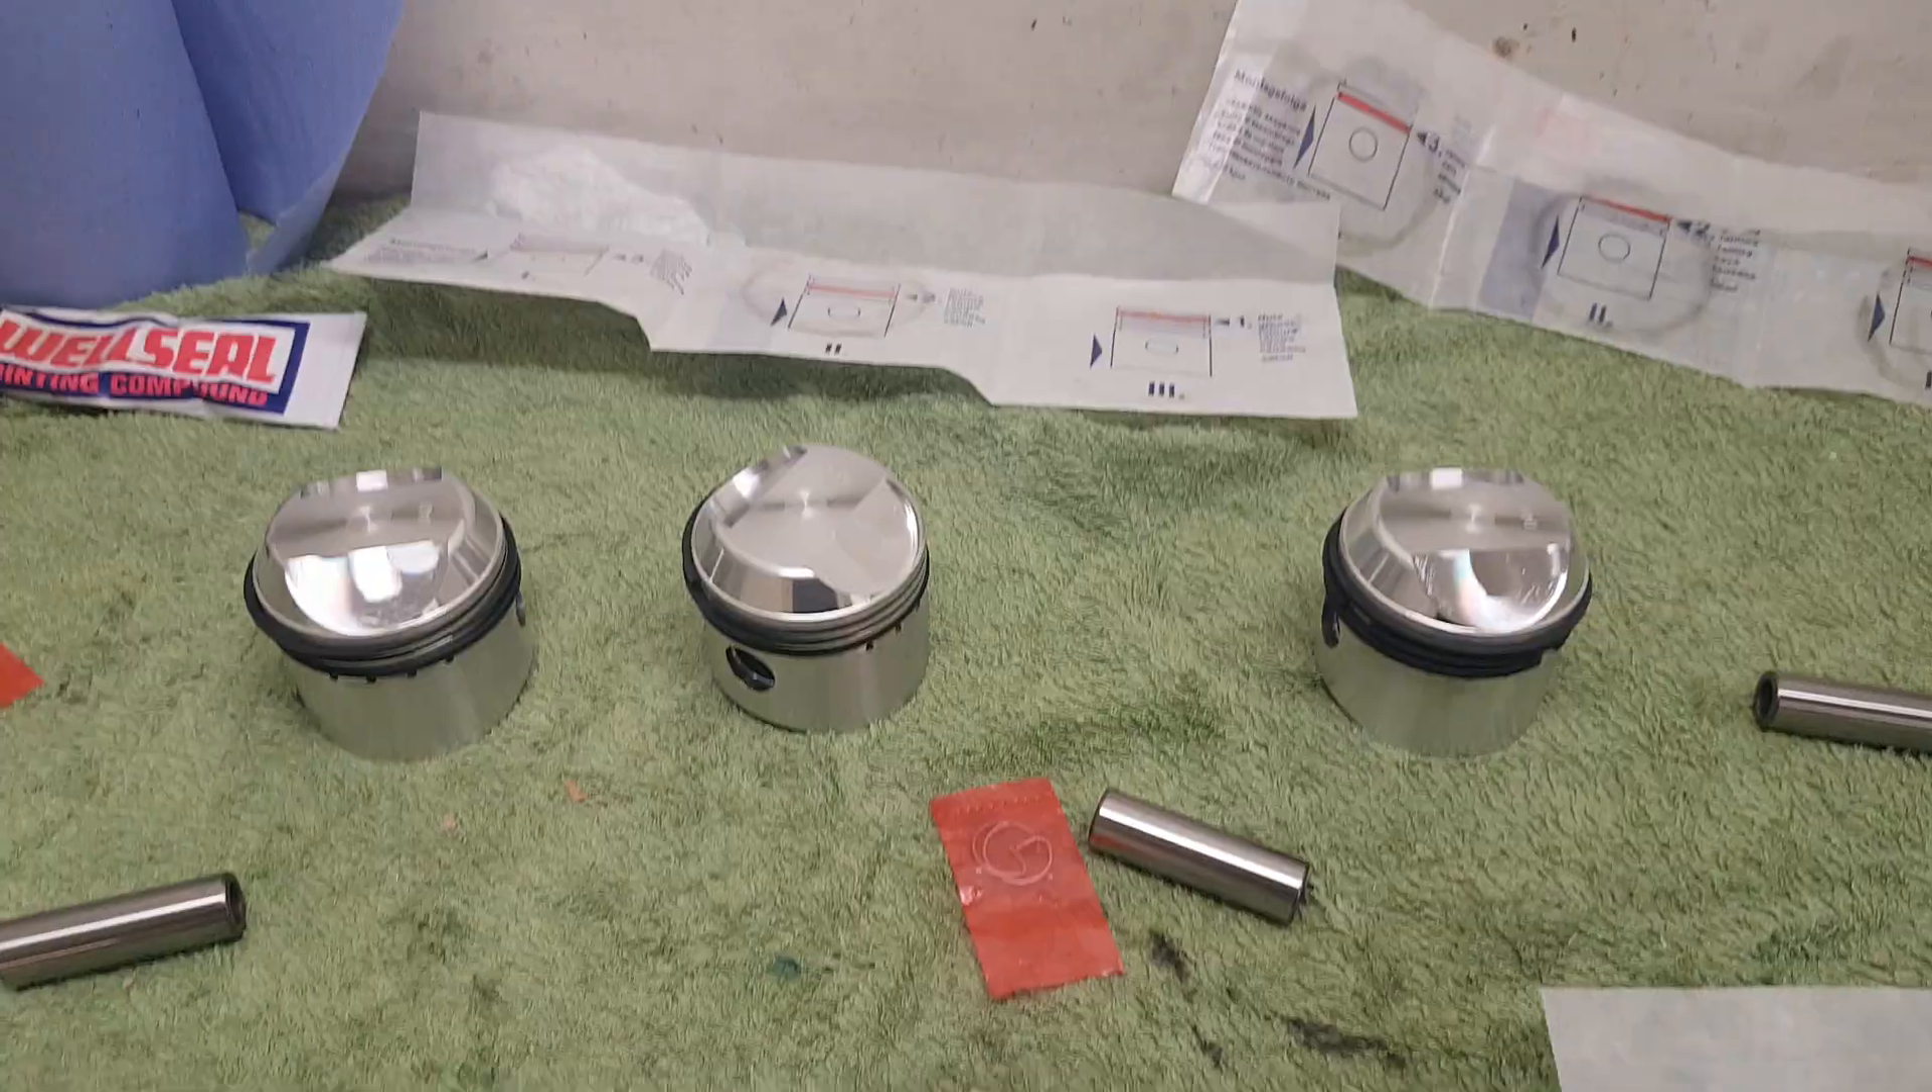Right the rings are now all fitted hopefully in the right groove and hopefully the right way up according to the instructions and we're now going to fit them to the con rods.